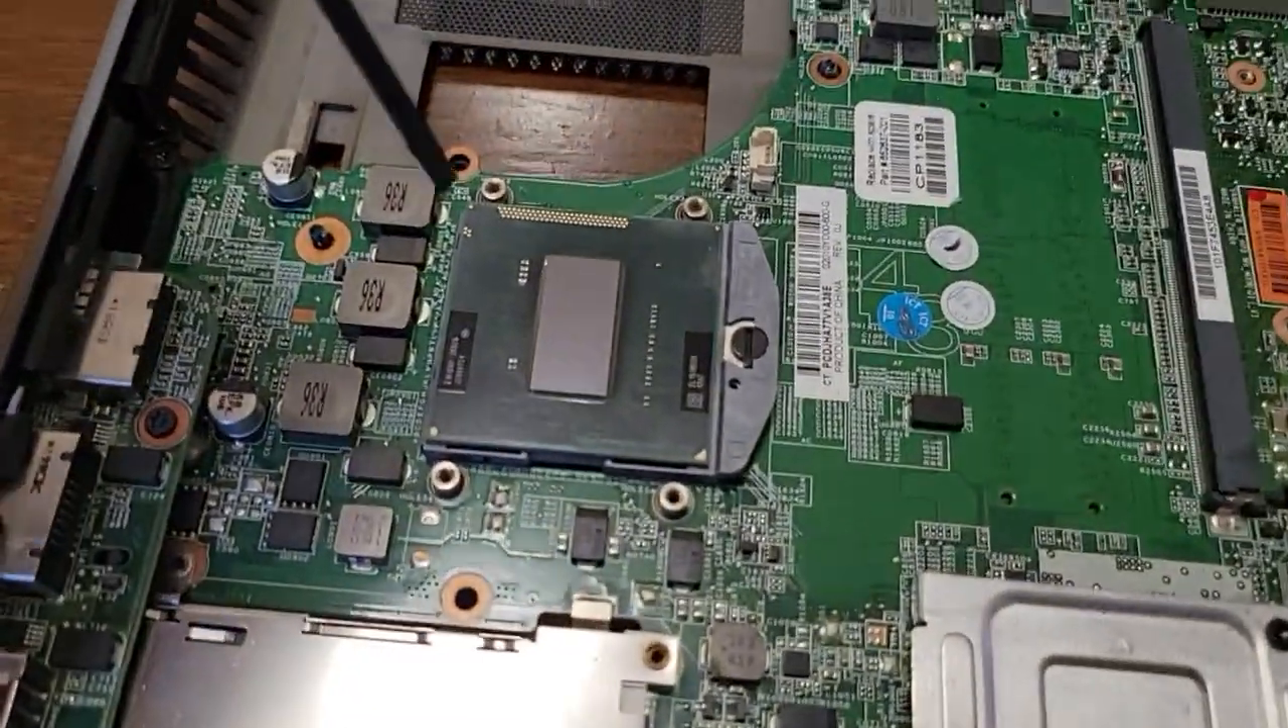So I got the new CPU in there all I gotta do is turn this screw and it's going to tighten everything up.